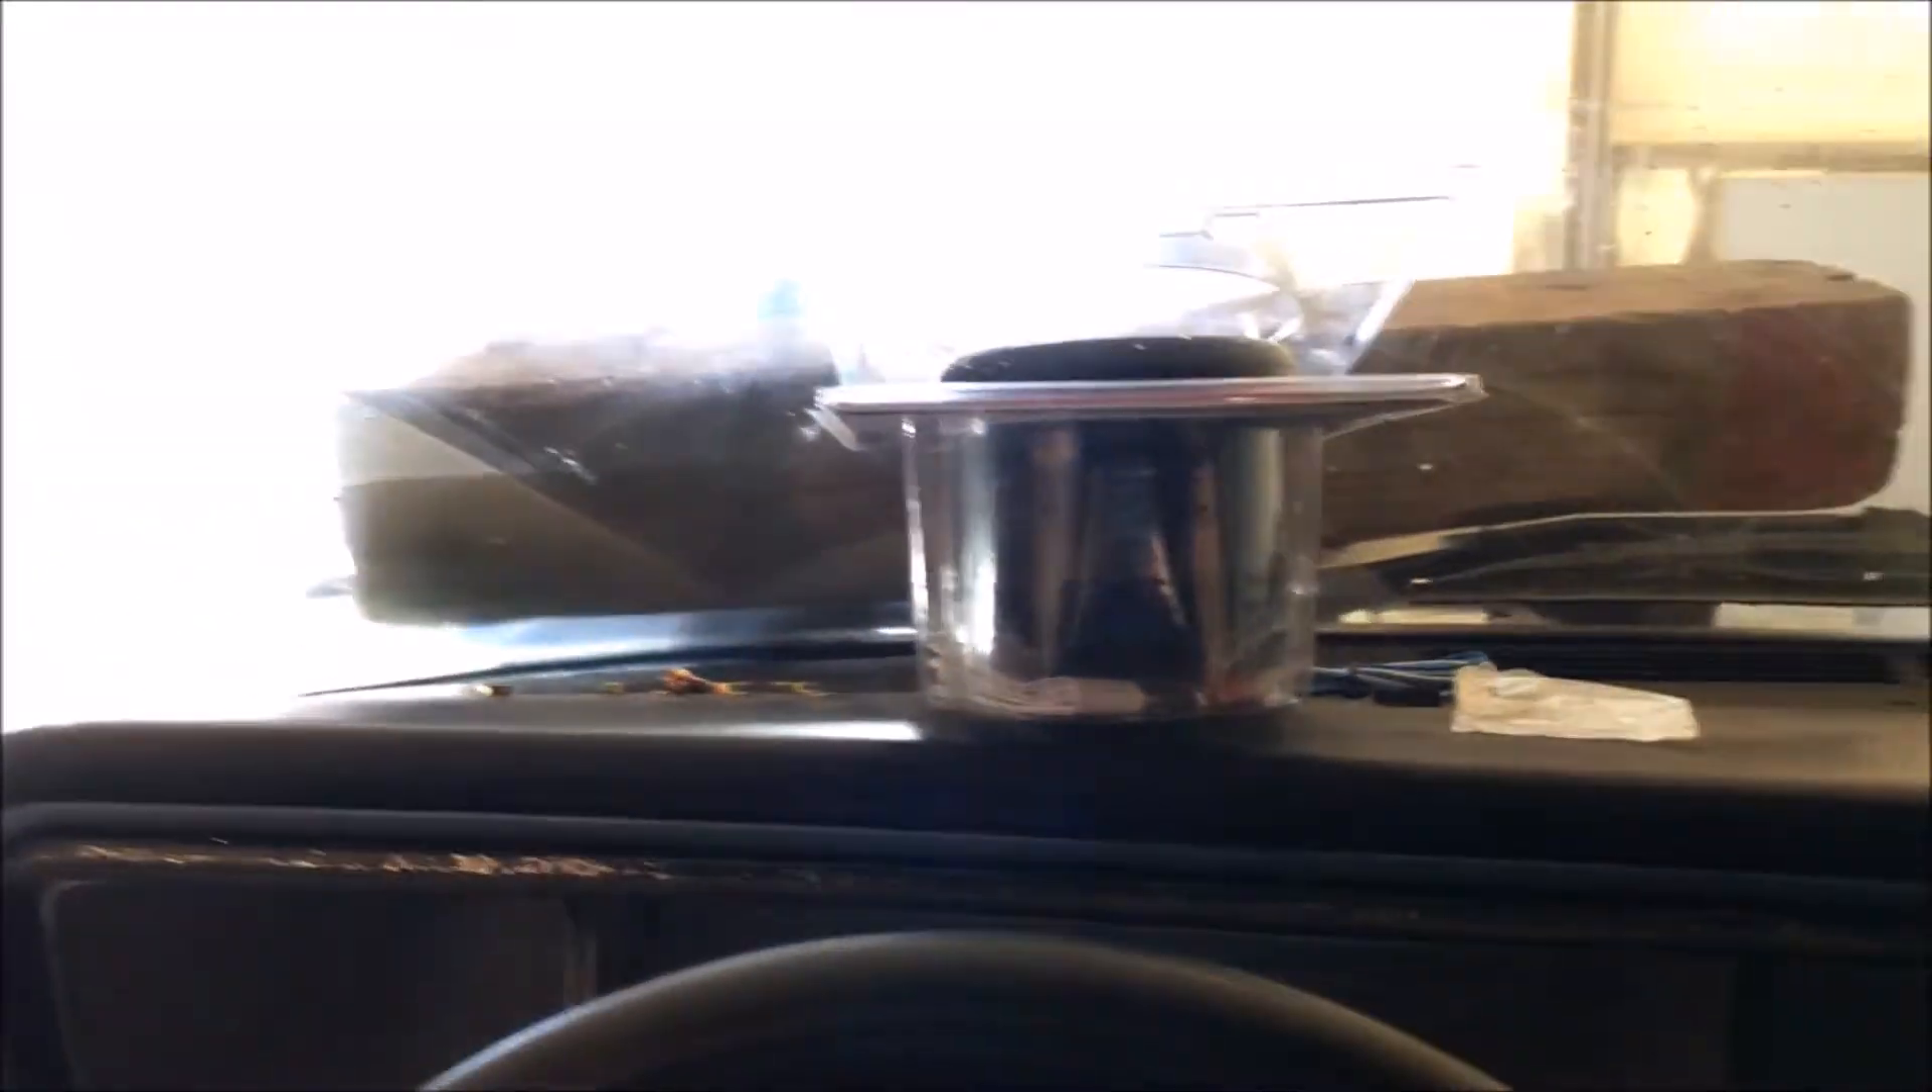Still got a tachometer right here sitting on the dash I'm gonna install that yet.